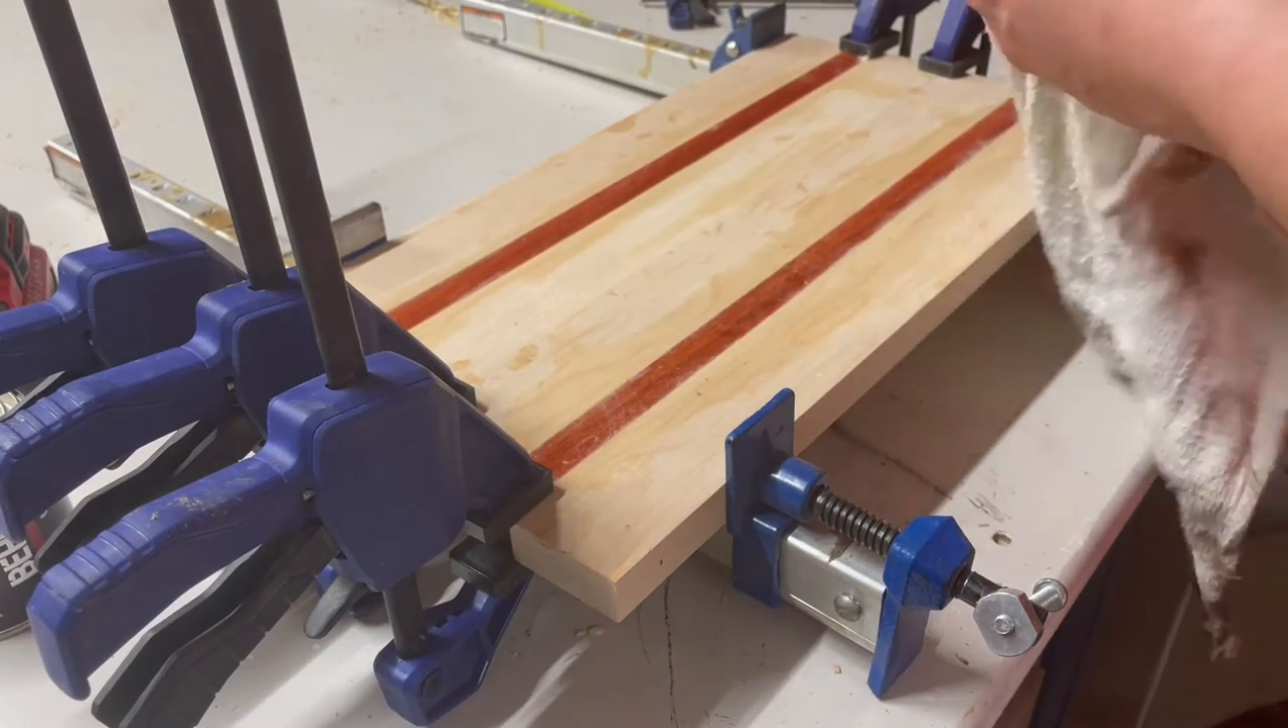I got my clamps on the sides making sure all this wood is clamped and ready with nice even pressure.